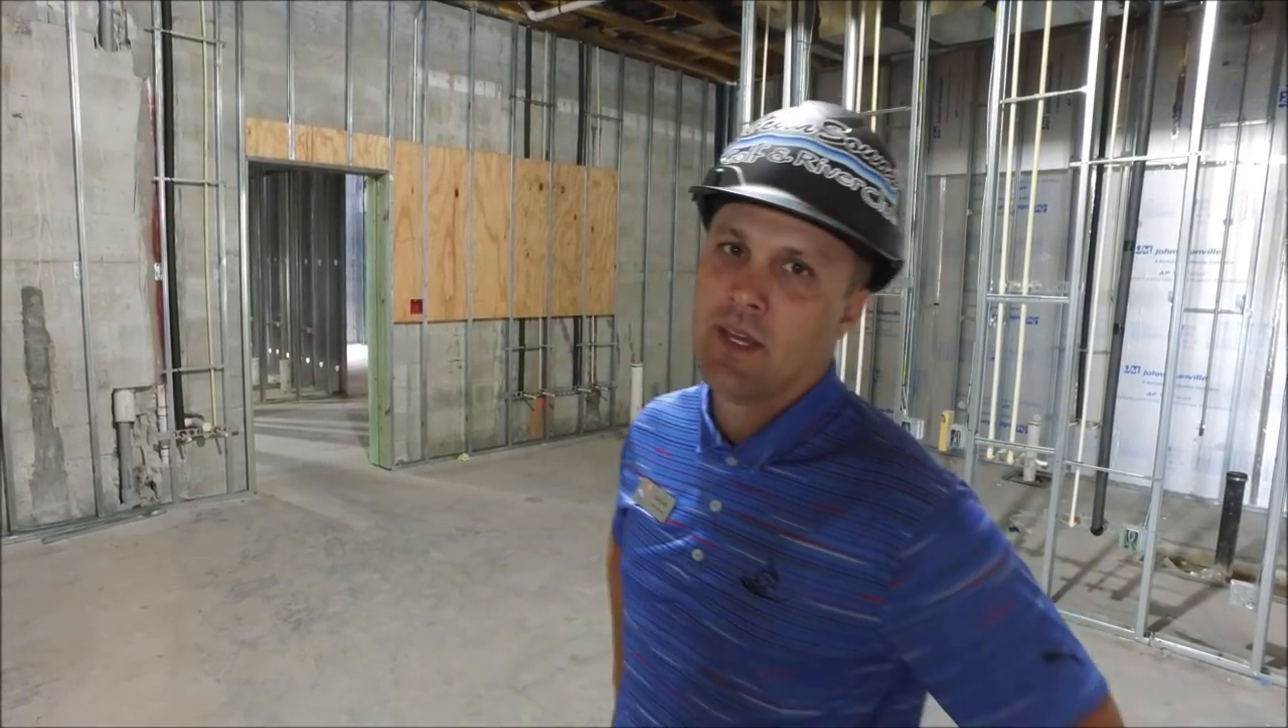We have some of the backing starting to go in.